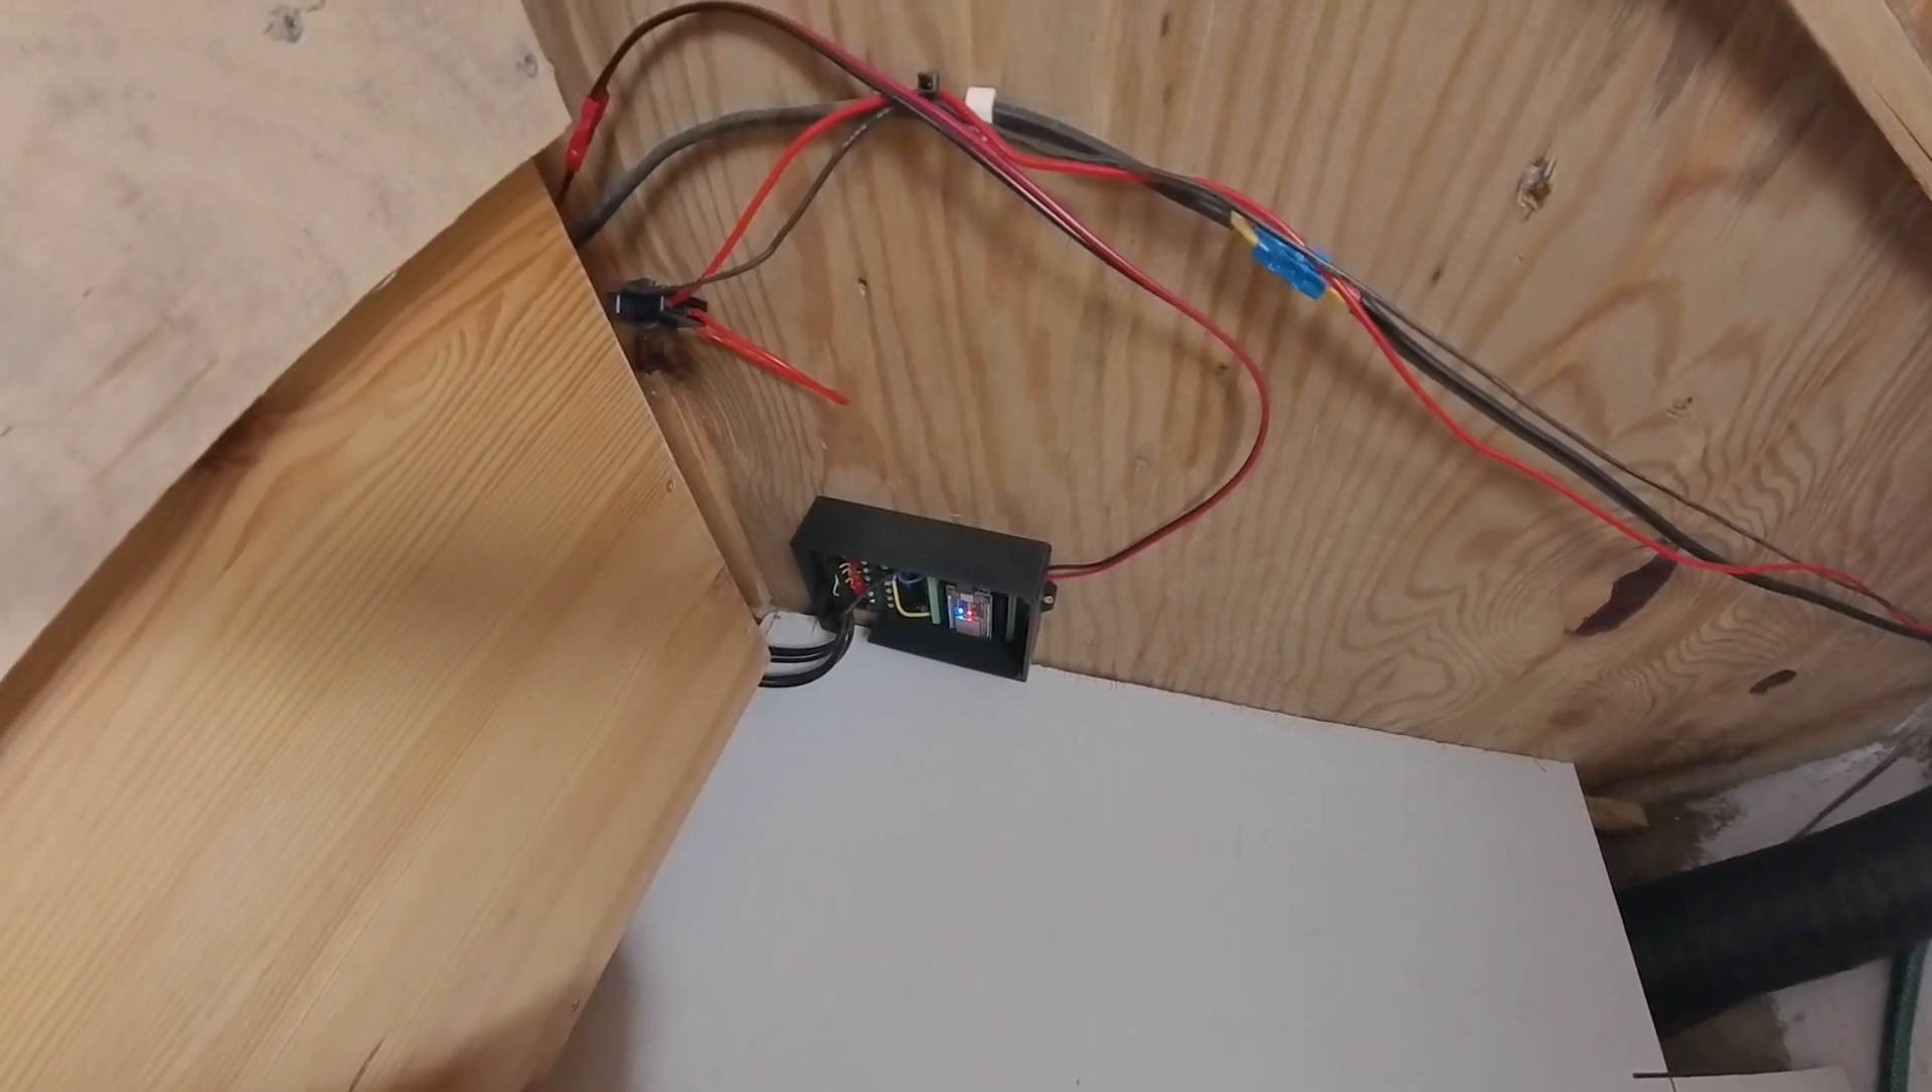So here is the box for the temperature sensors. You still need to put the lid on and tidy up all of those wires there.